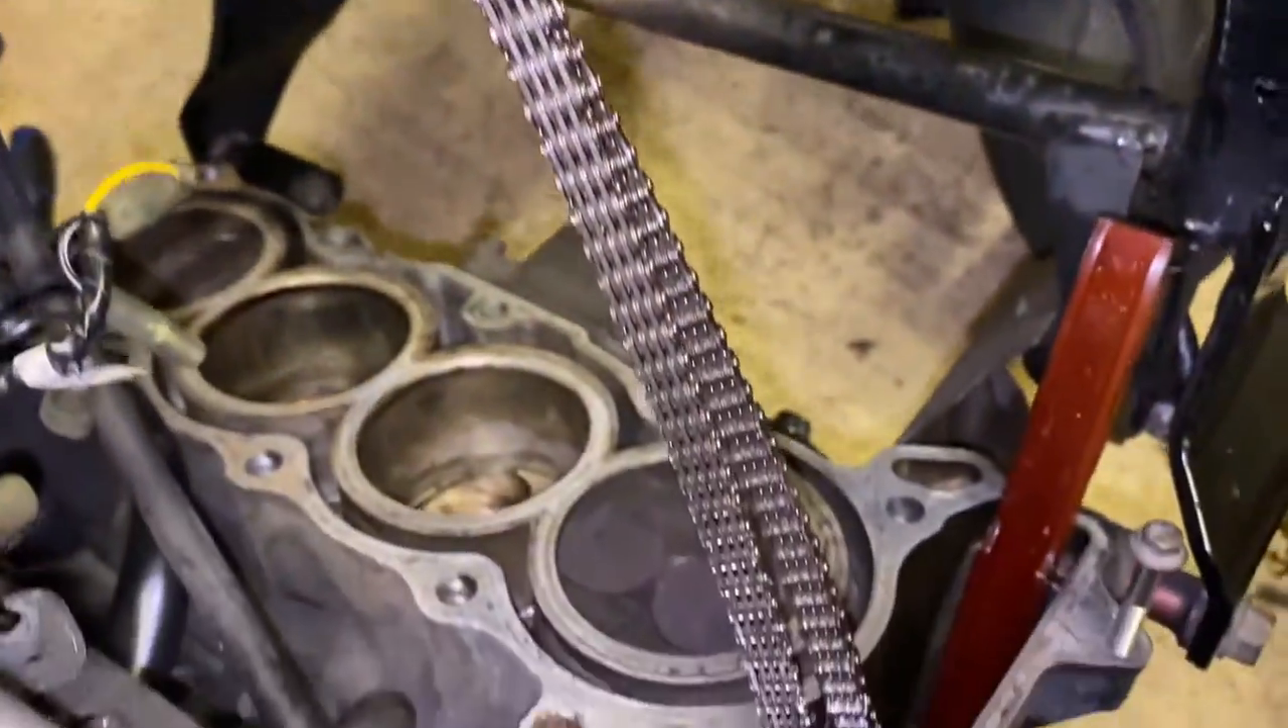Right the cylinder head has been removed as you can see i've just uh tied up the timing chain like that stop it falling all the way down there.